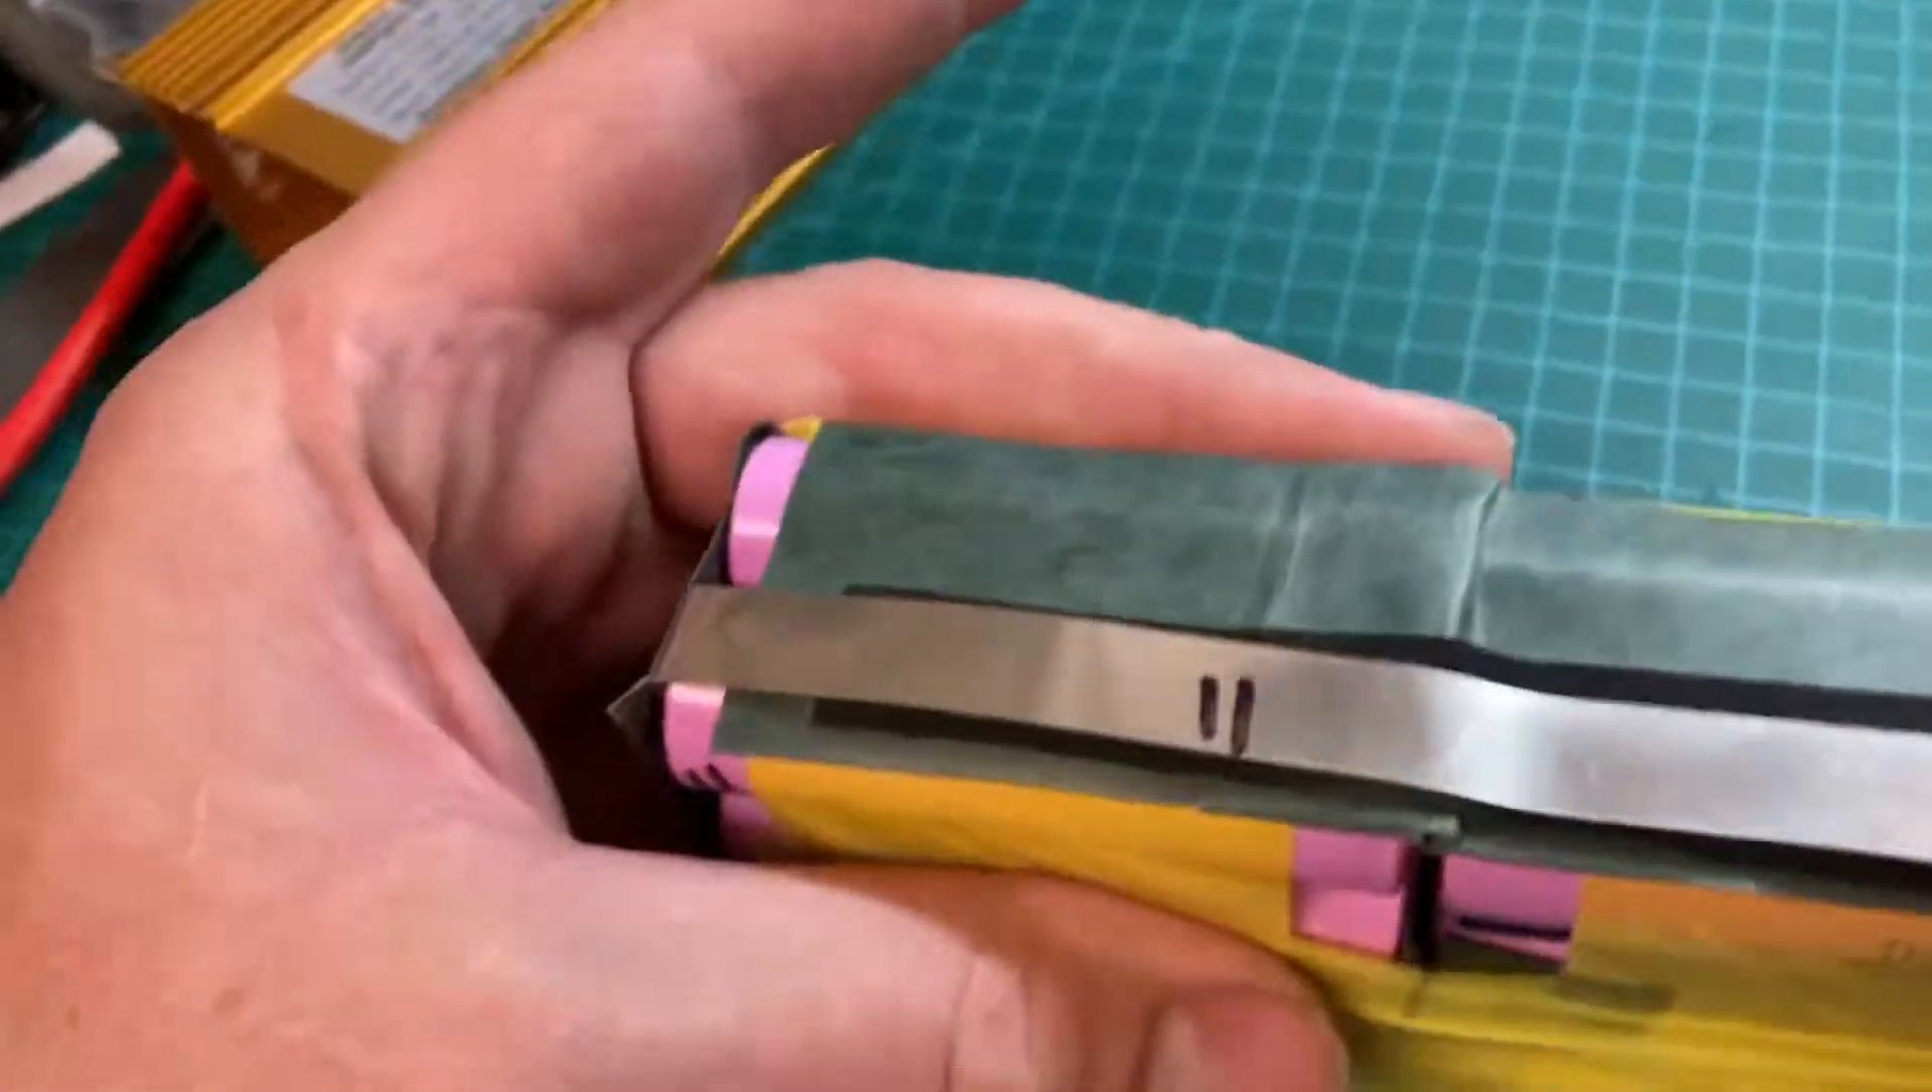I've ended up having to run bus bars externally outside the pack all the way bloody well around.